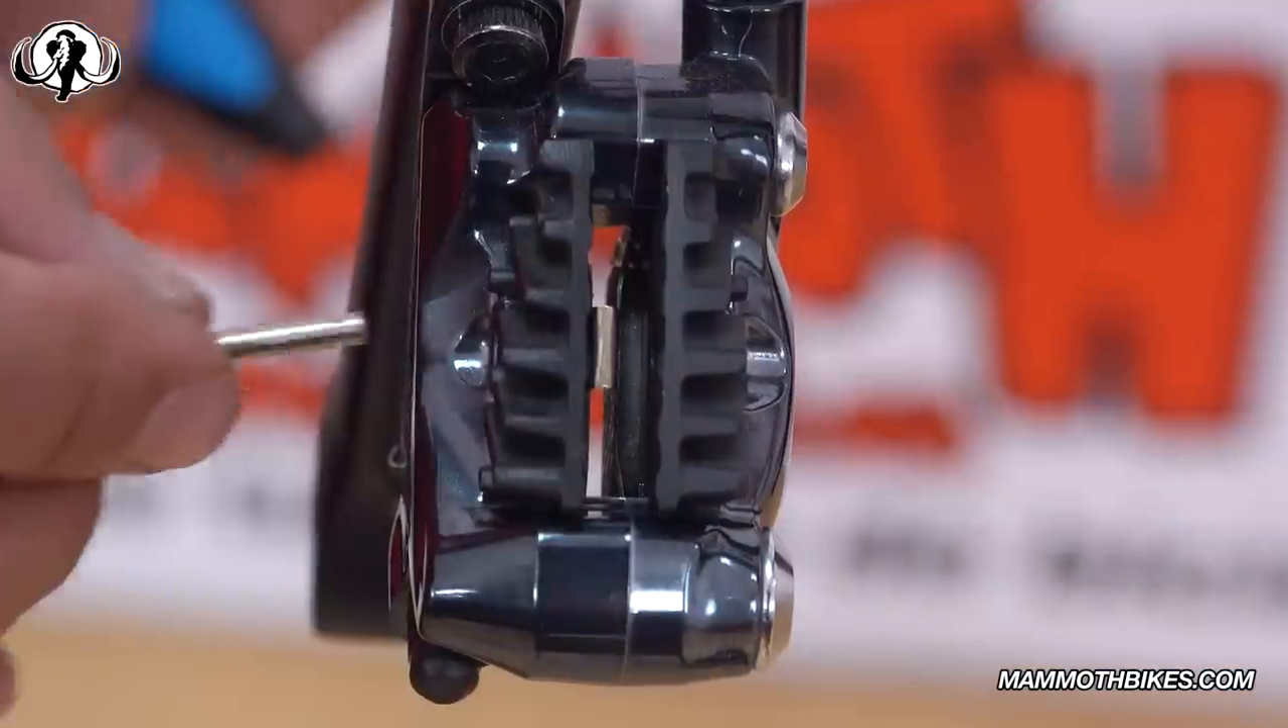Y listo, ya tenemos las pastillas puestas.